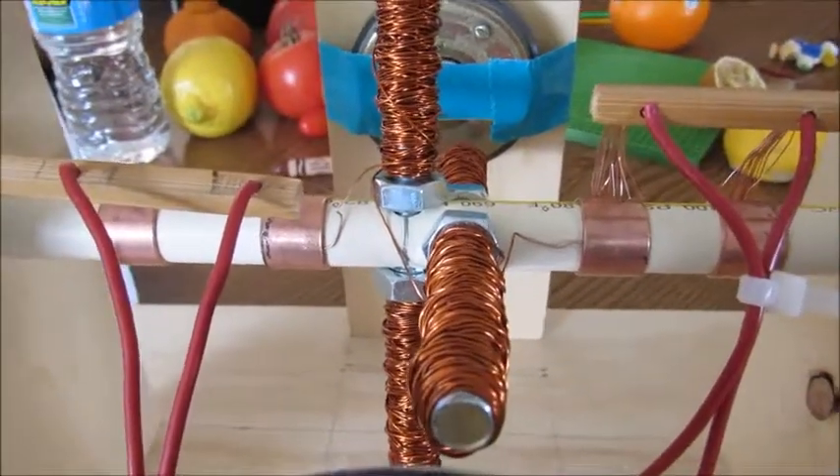I made the copper couplings into these slip rings and I put two on each side so it was balanced and I'd be able to see which part of the circuit I was dealing with and blah blah blah.